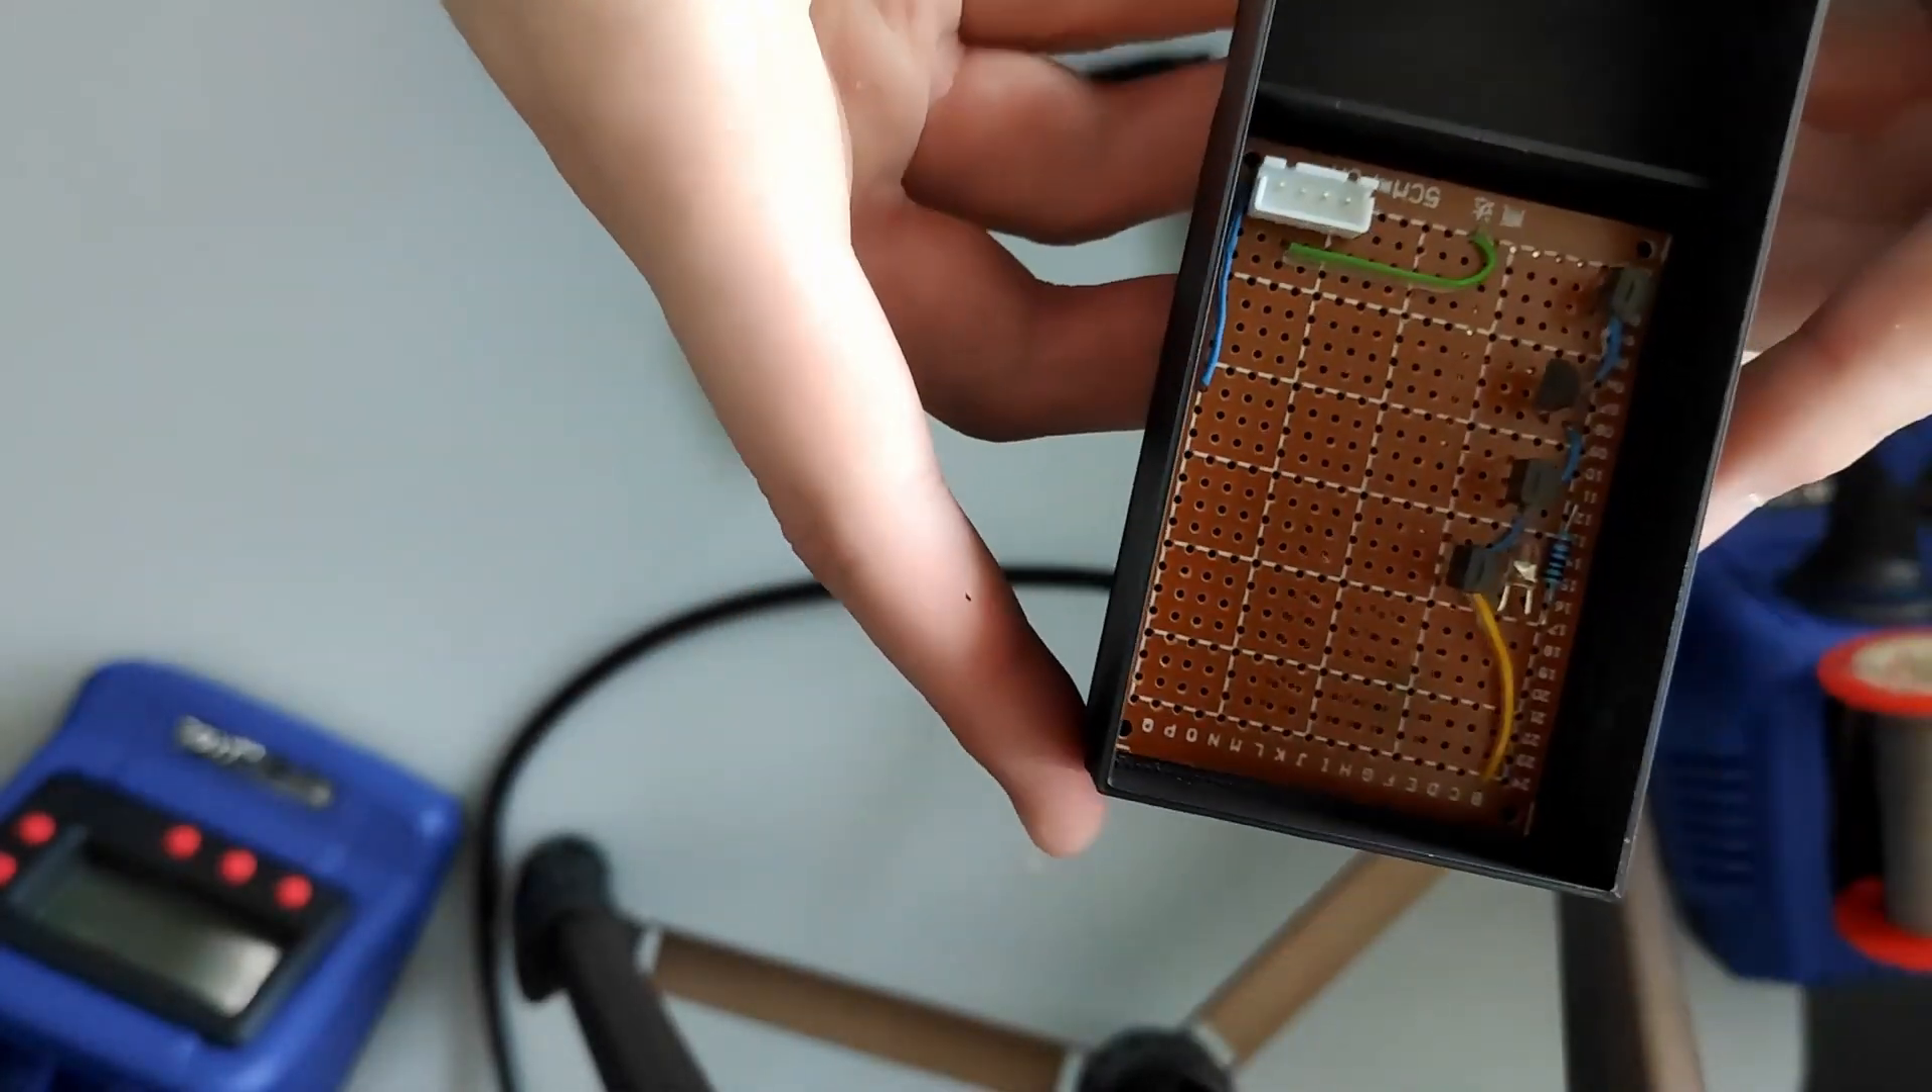And this is the end result, not my nicest print but for a project like this it's well enough. And it fits the circuit board and all the components perfectly.